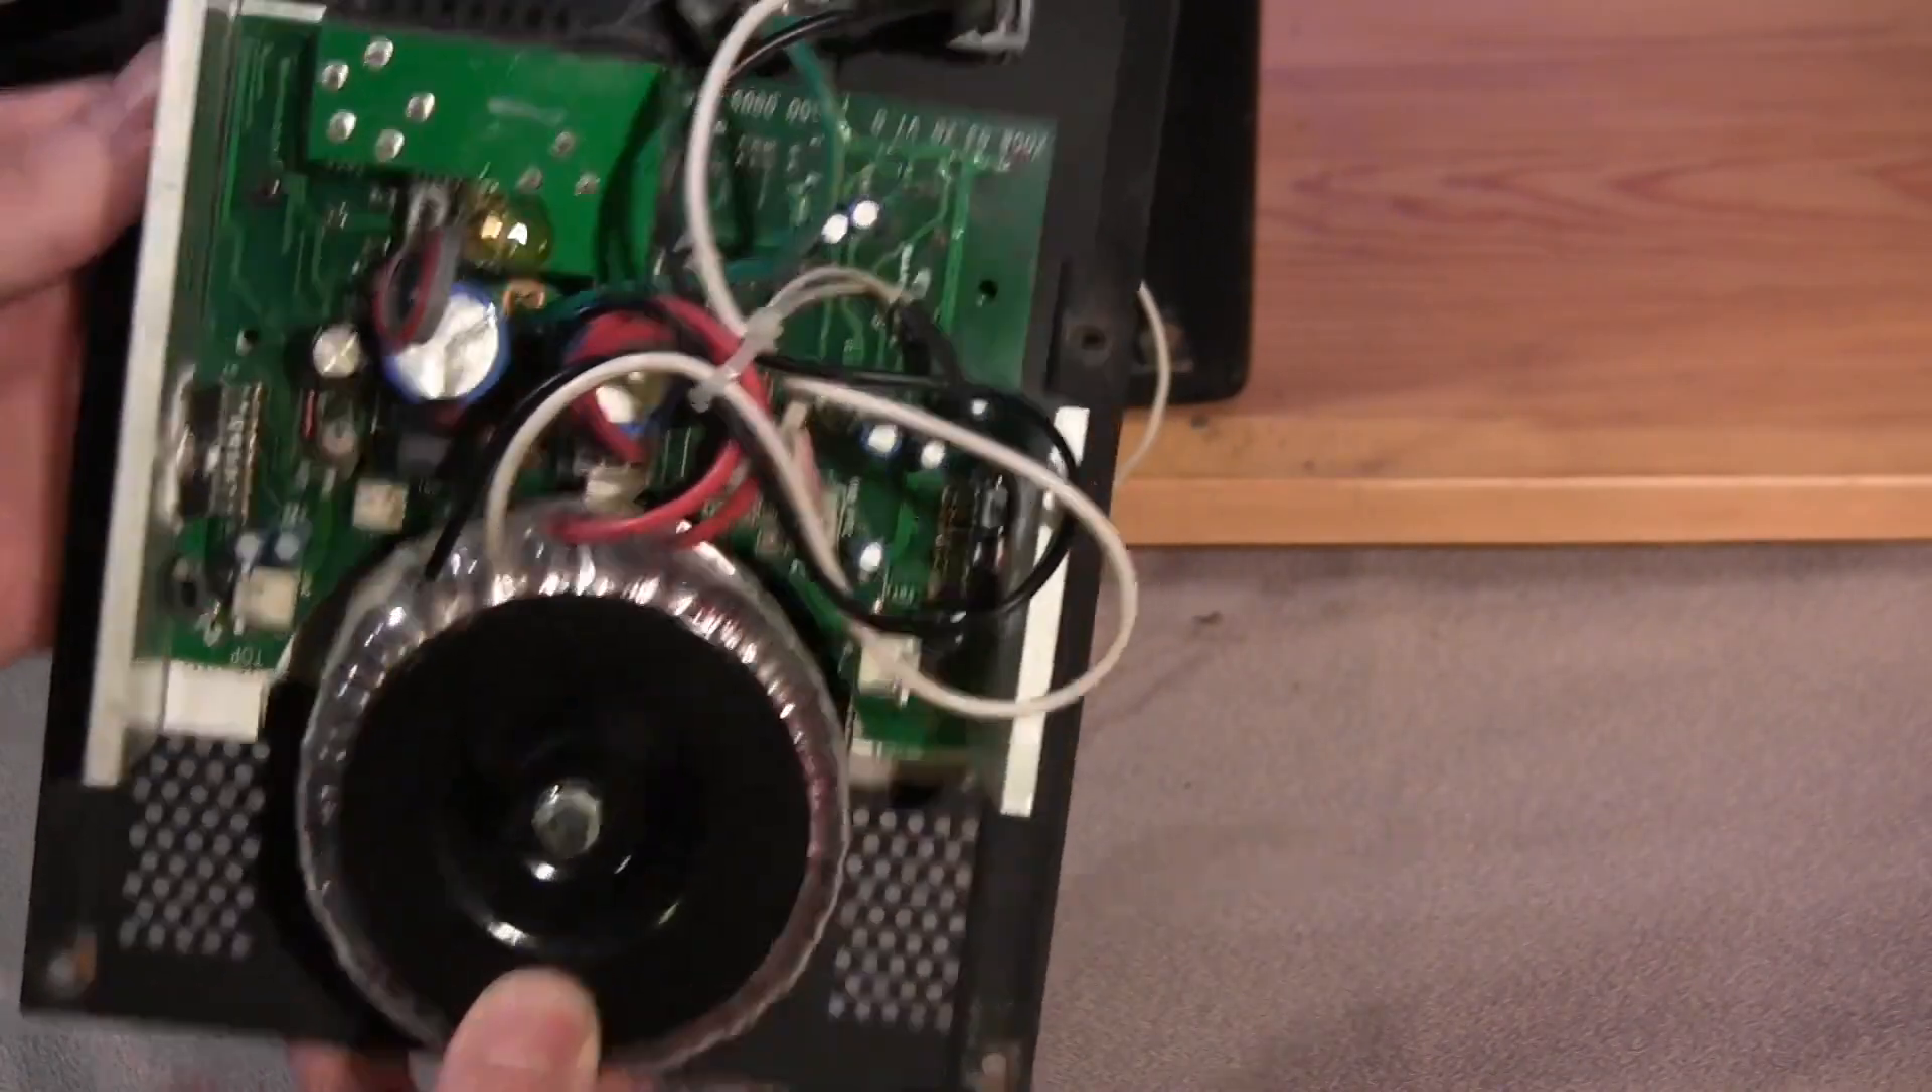And now our amplifier board is free from the cabinet.